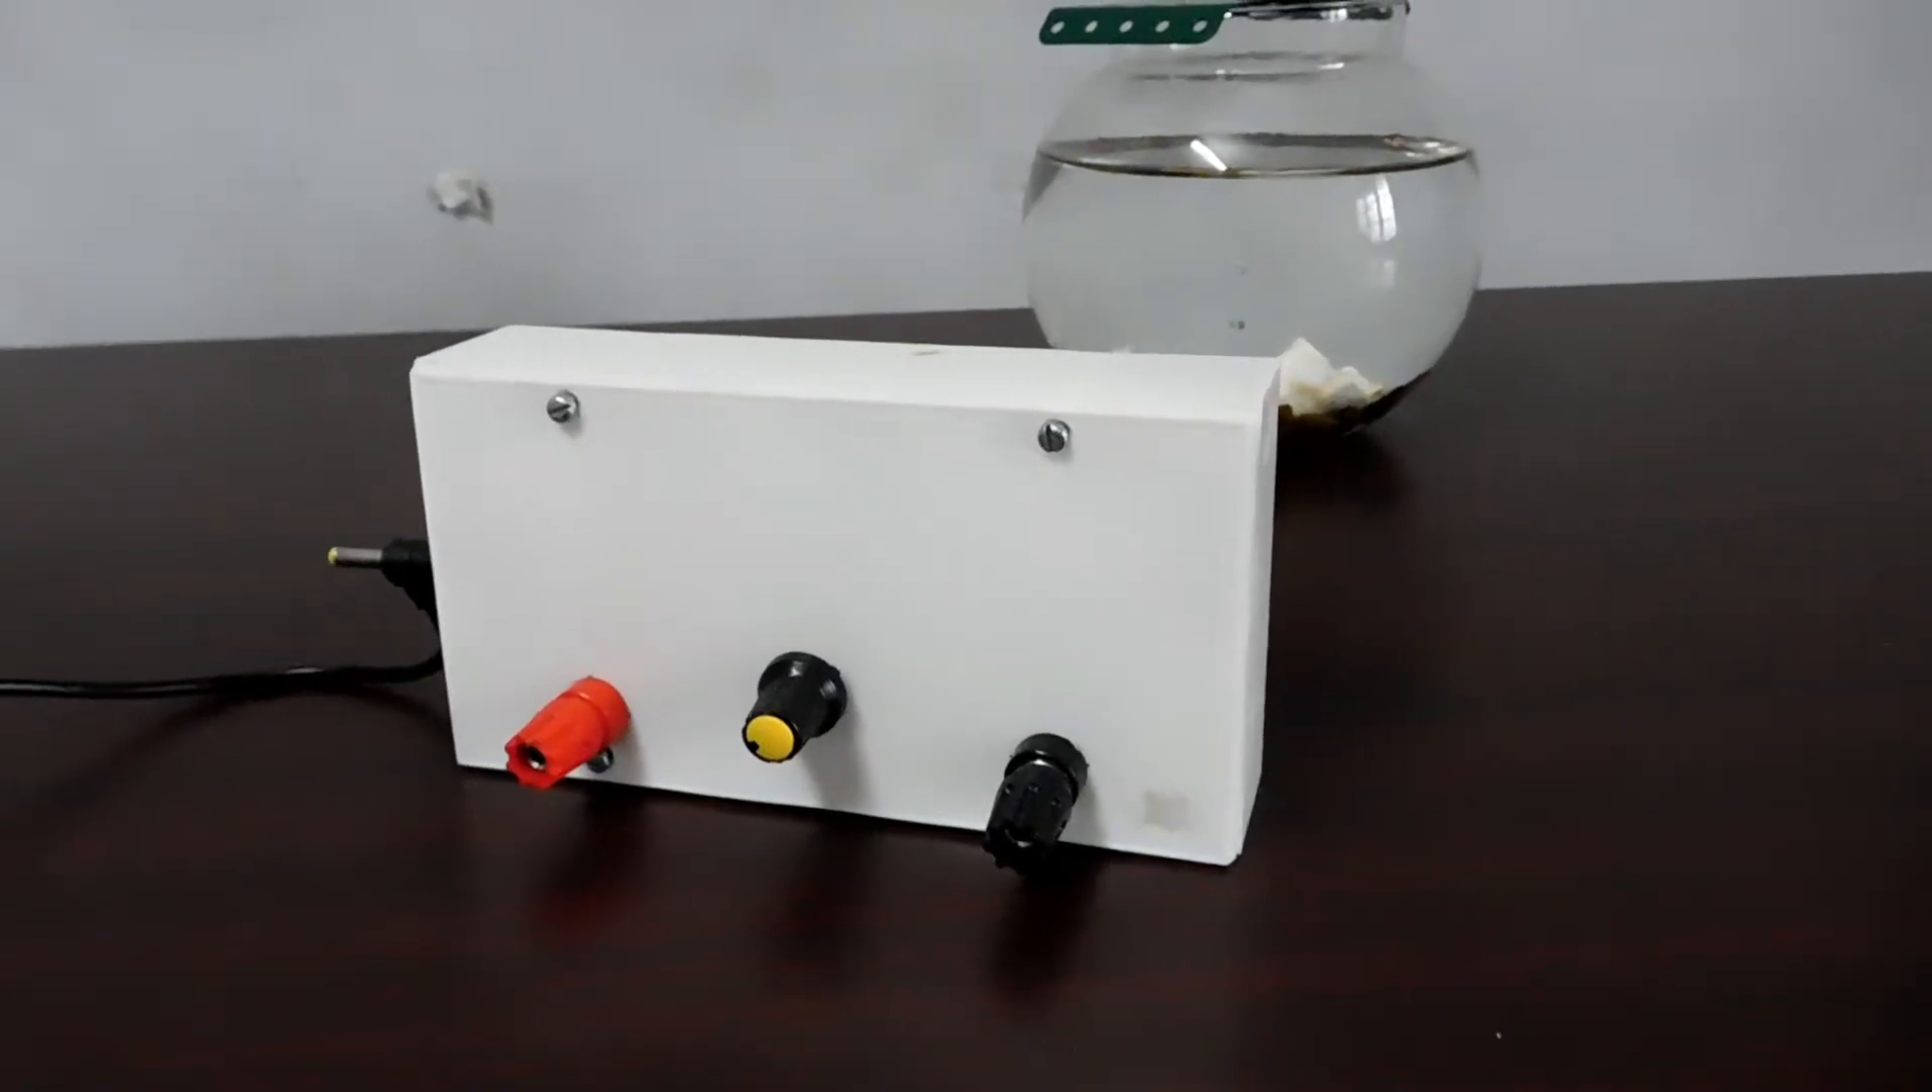I screwed the binding post, DC jack and the potentiometer to the front of the case.